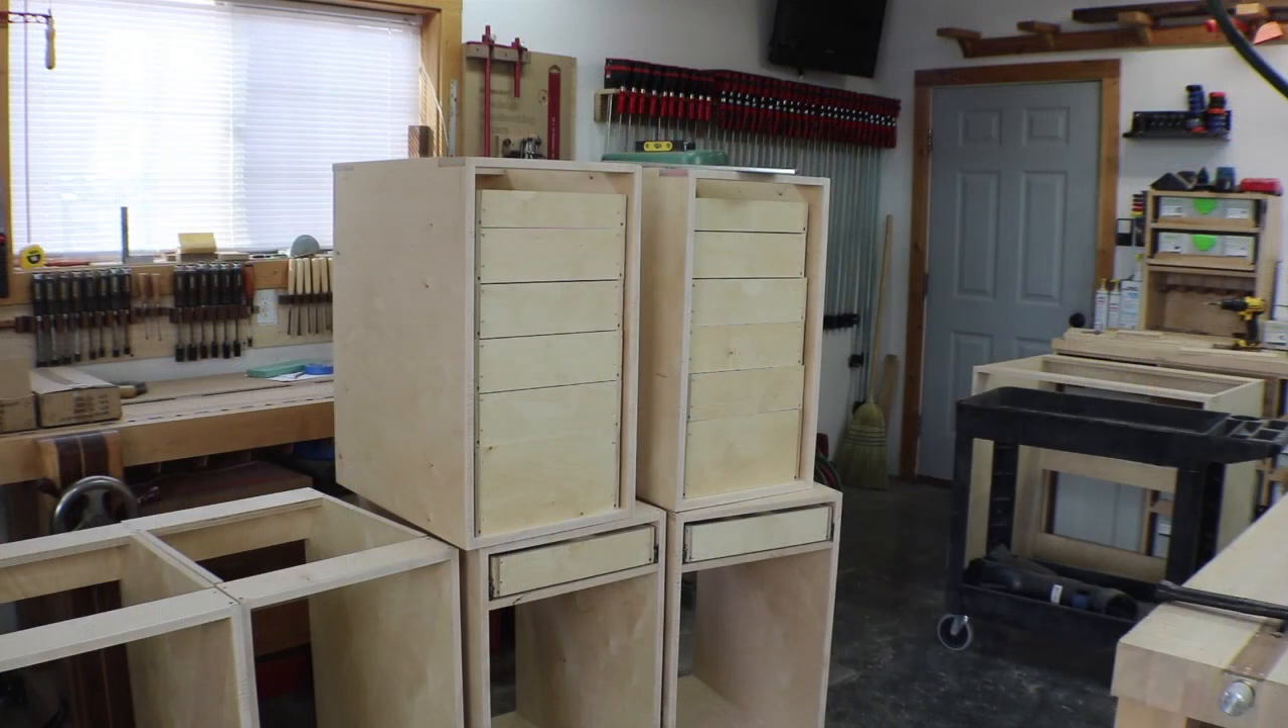Okay so there's all the drawer boxes built.